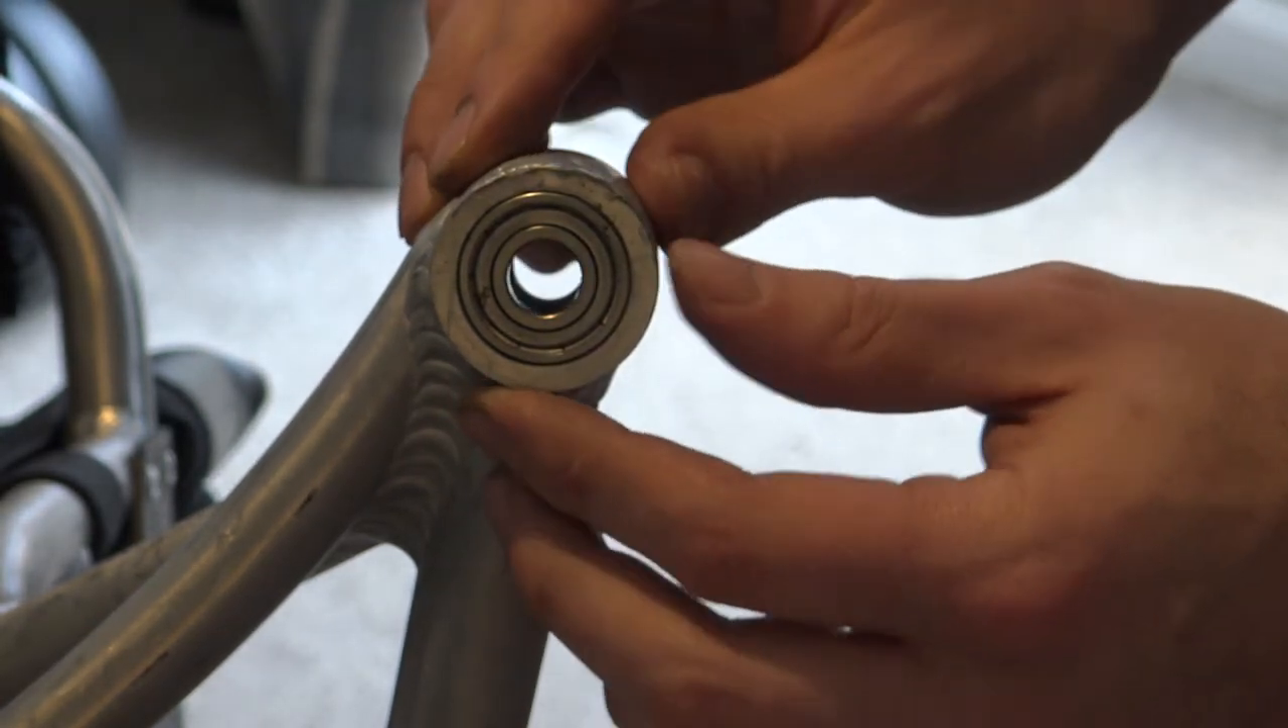We have just removed the caster itself and what we're left with is just a caster pod which is housing two bearings.